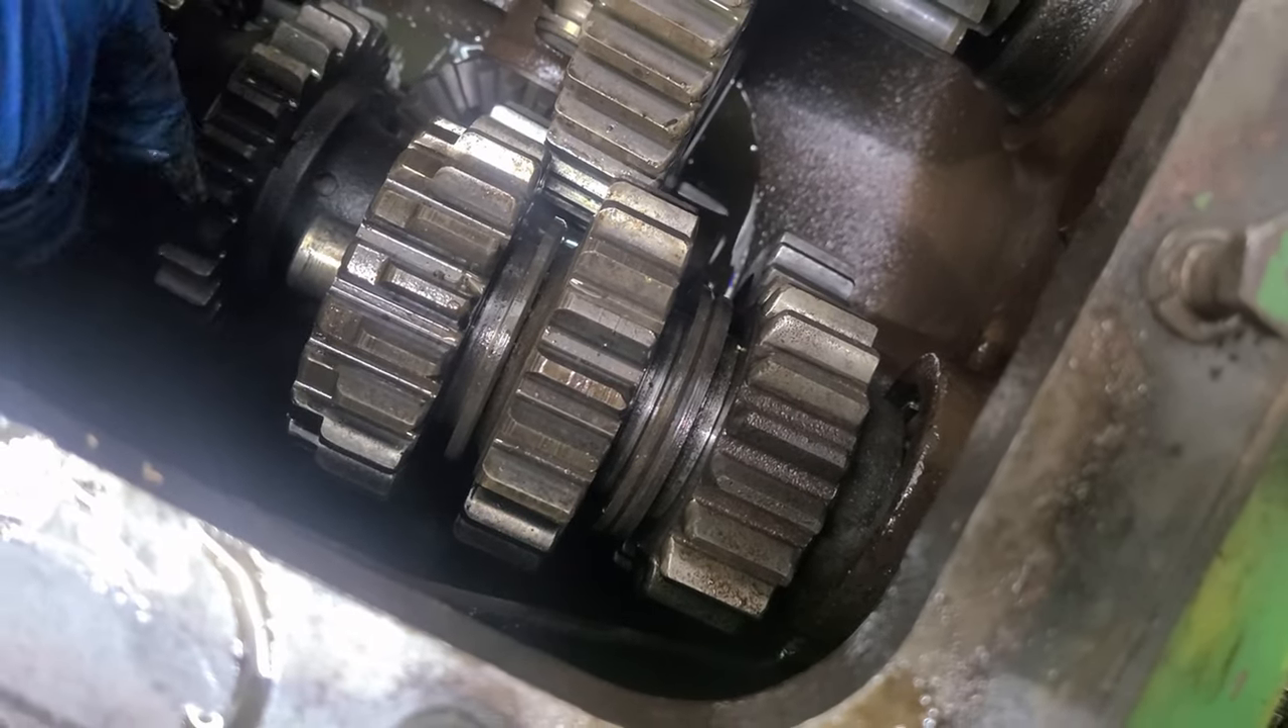You can see I've got the shaft started here I've got the gears on.